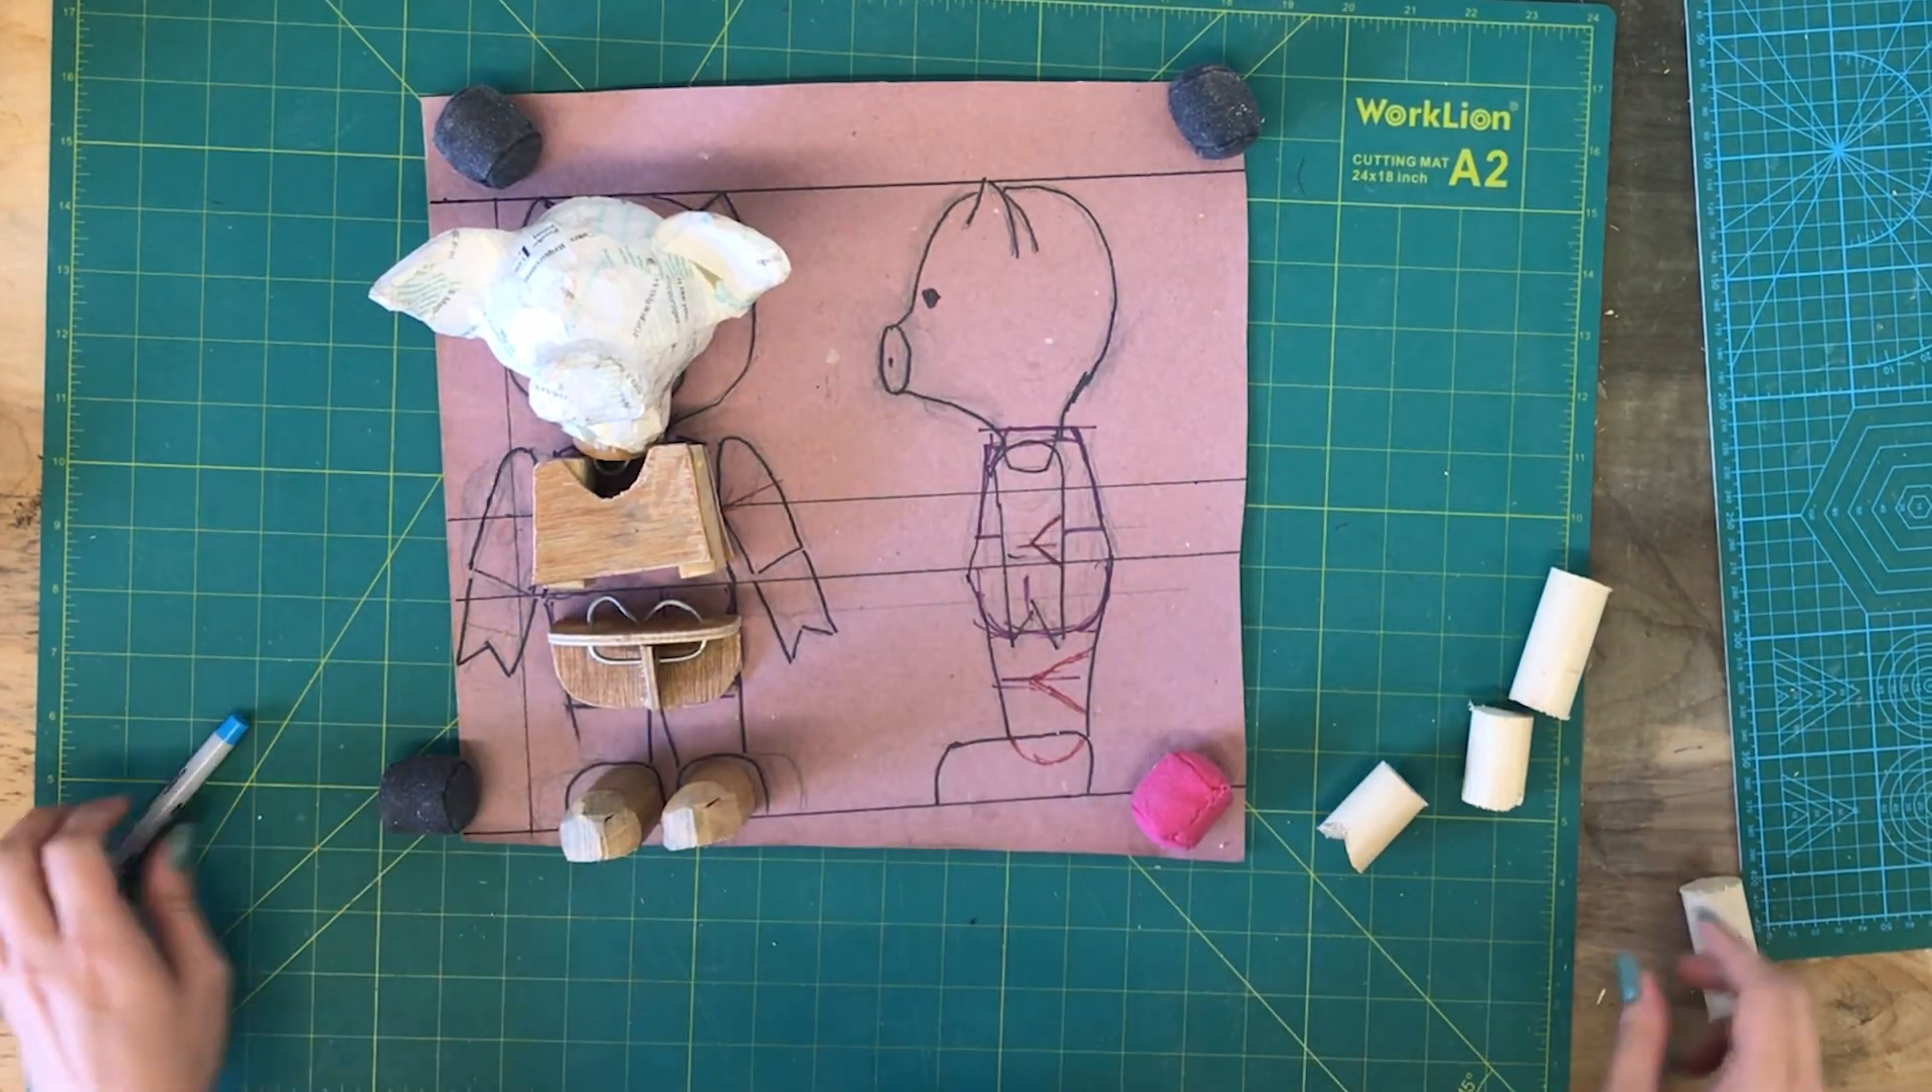I got some feet started. No legs yet.